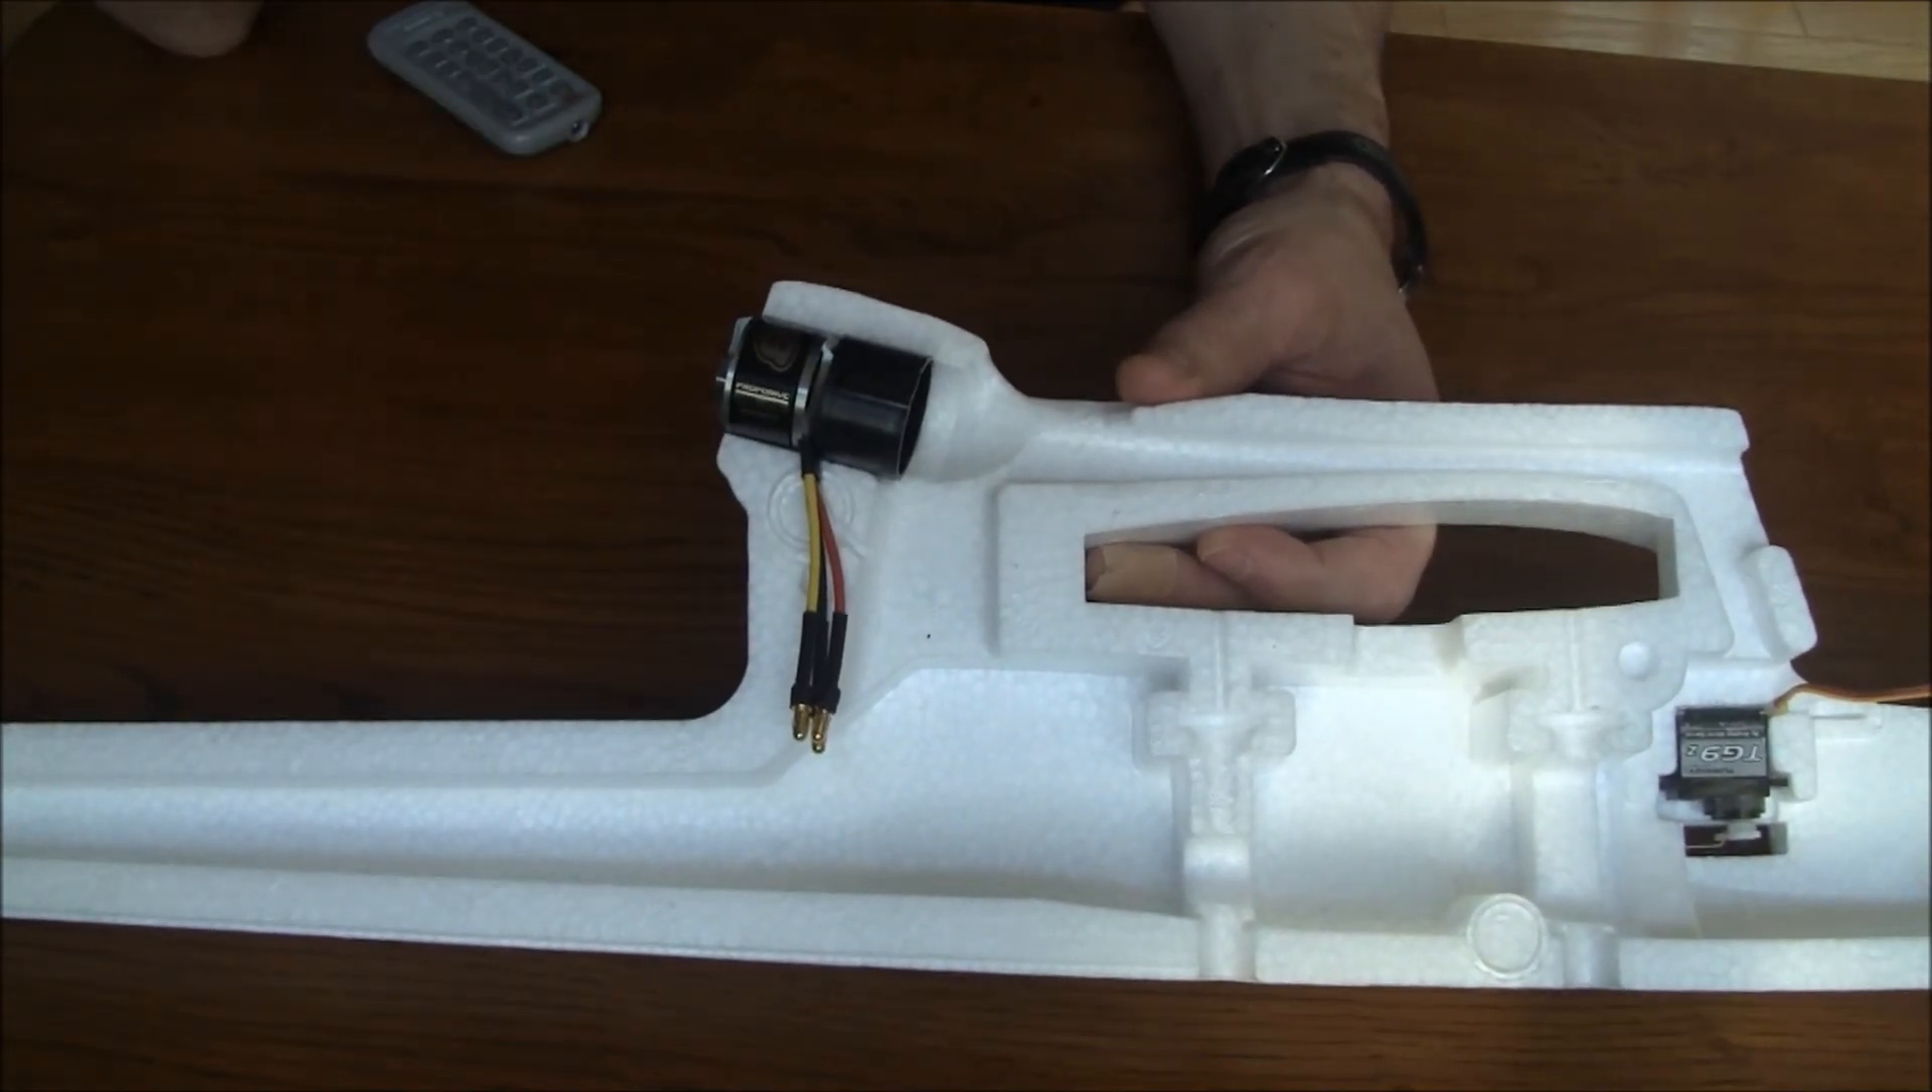The other thing I did is I glued in the motor into the fuselage.